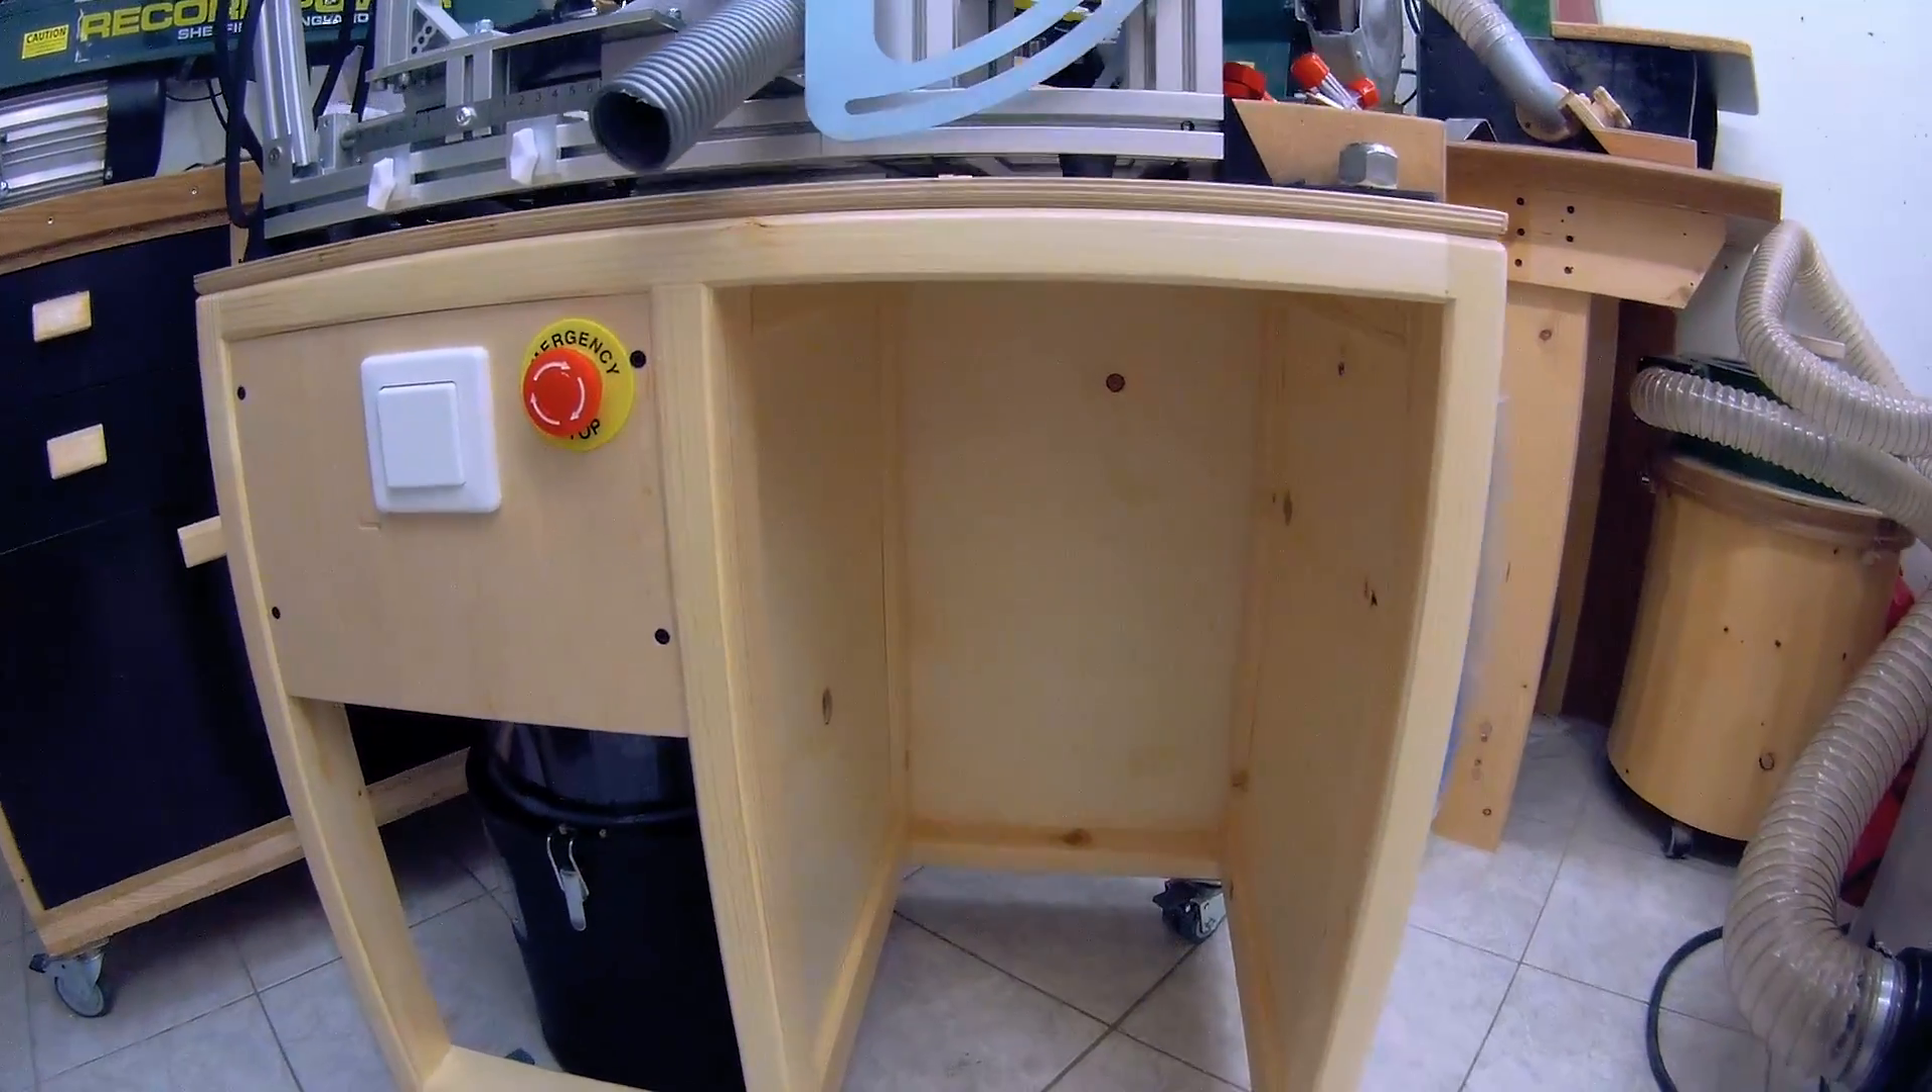The last thing missing now are the drawers here for all the accessories which are now just standing everywhere but that will be part of another video.